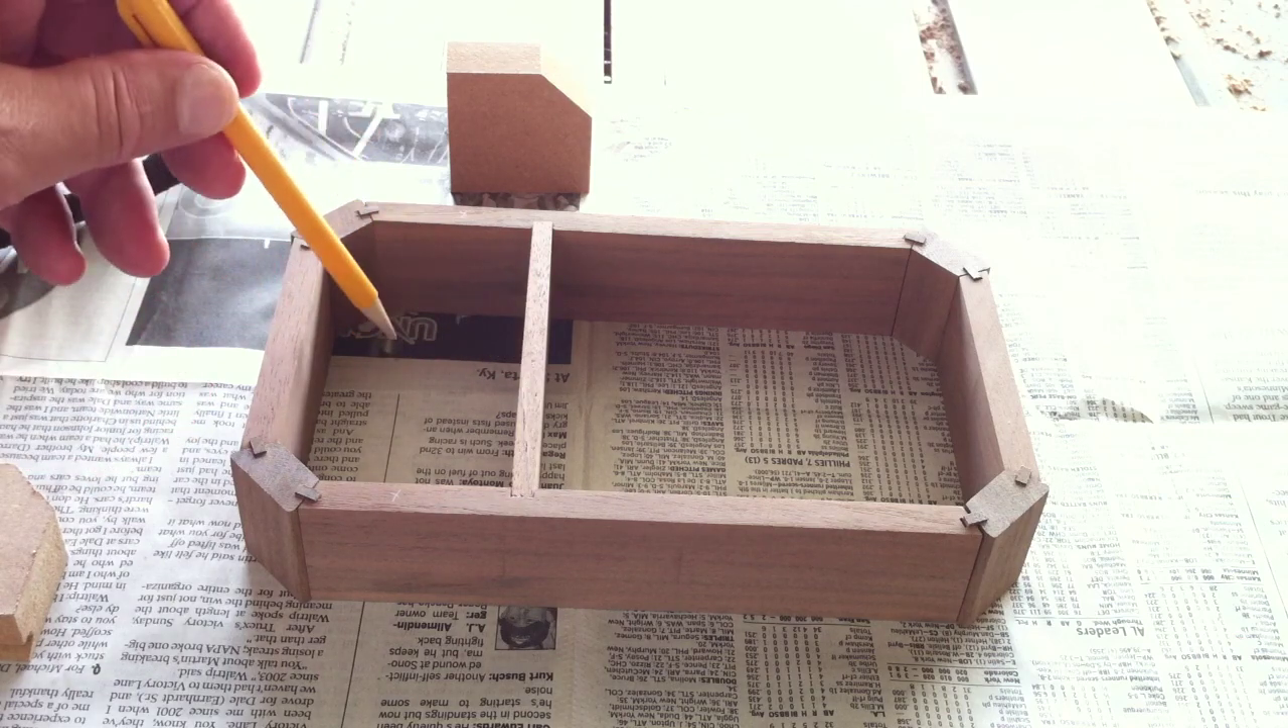I cut a couple of dados in the in the side quarter inch dados and installed this quarter inch divider.